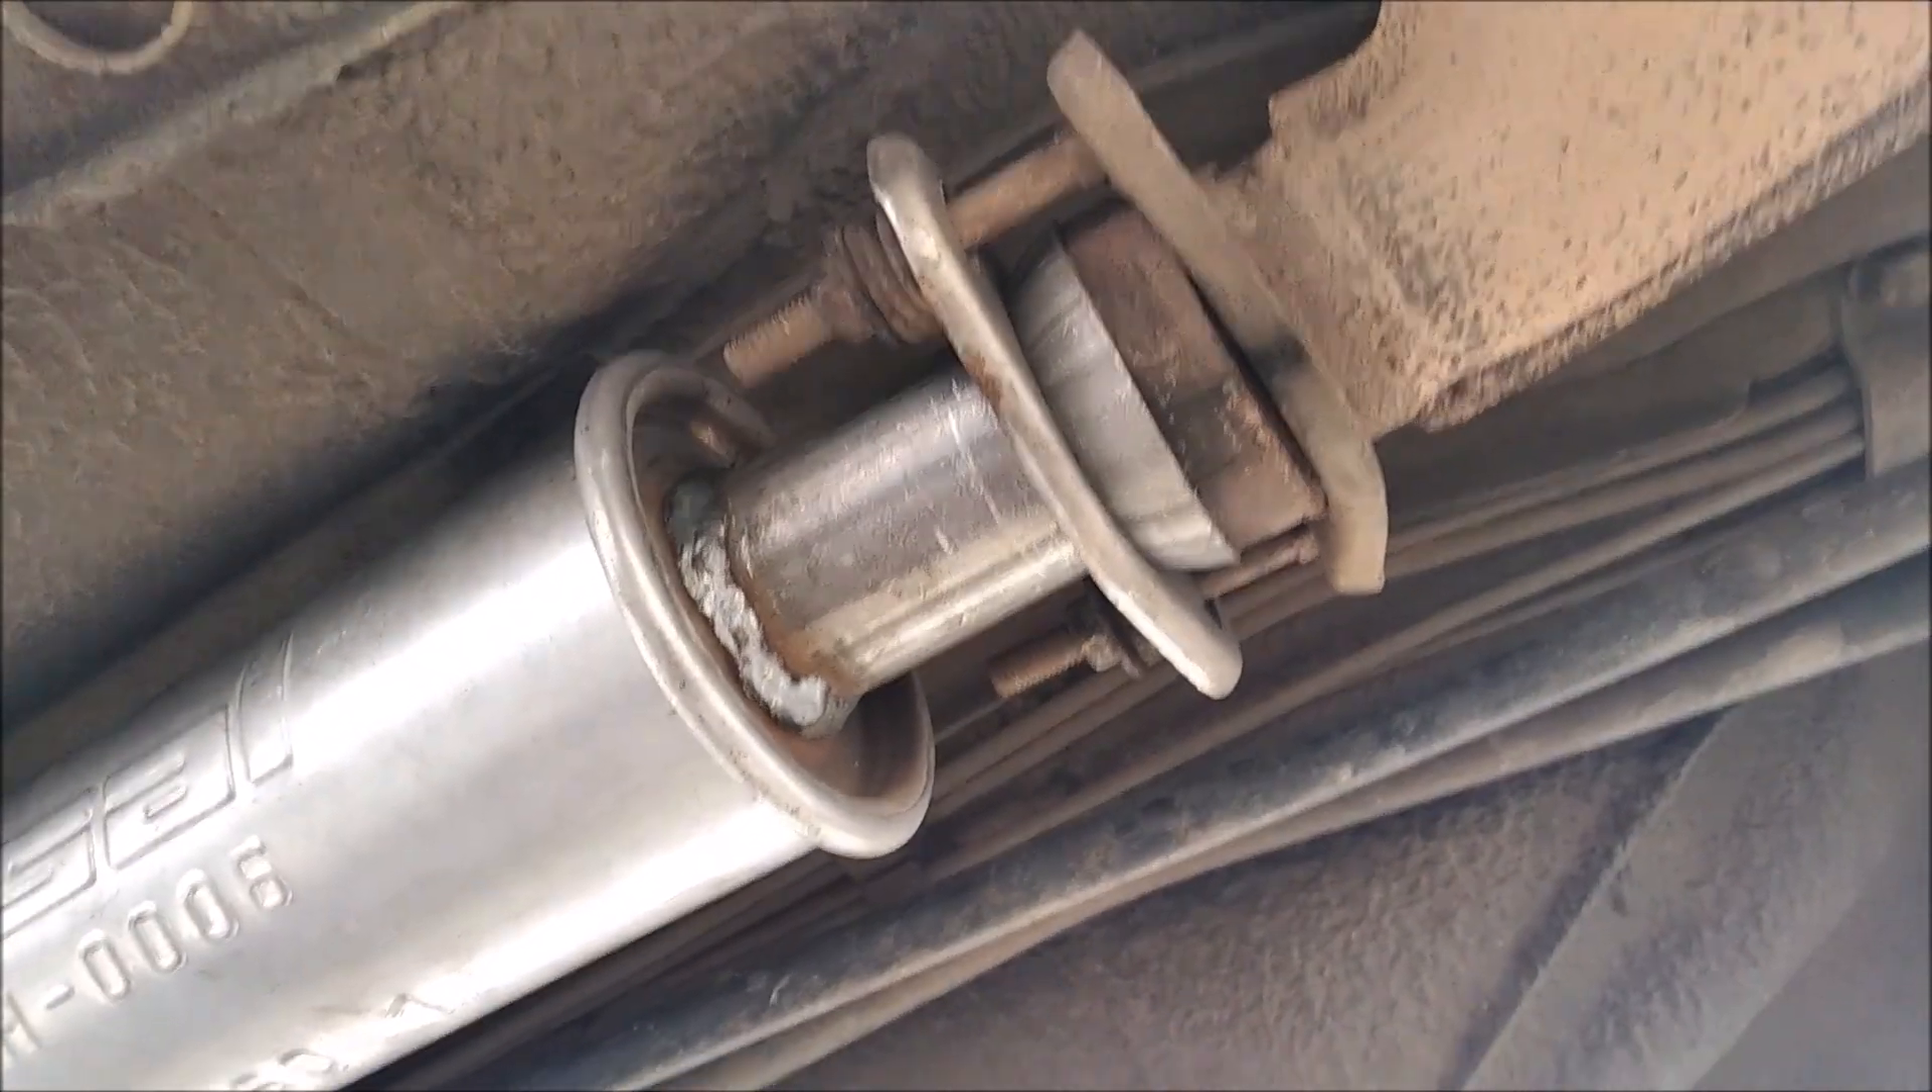Так народ все и резонатор уже стоит на своем месте все все на своих местах.